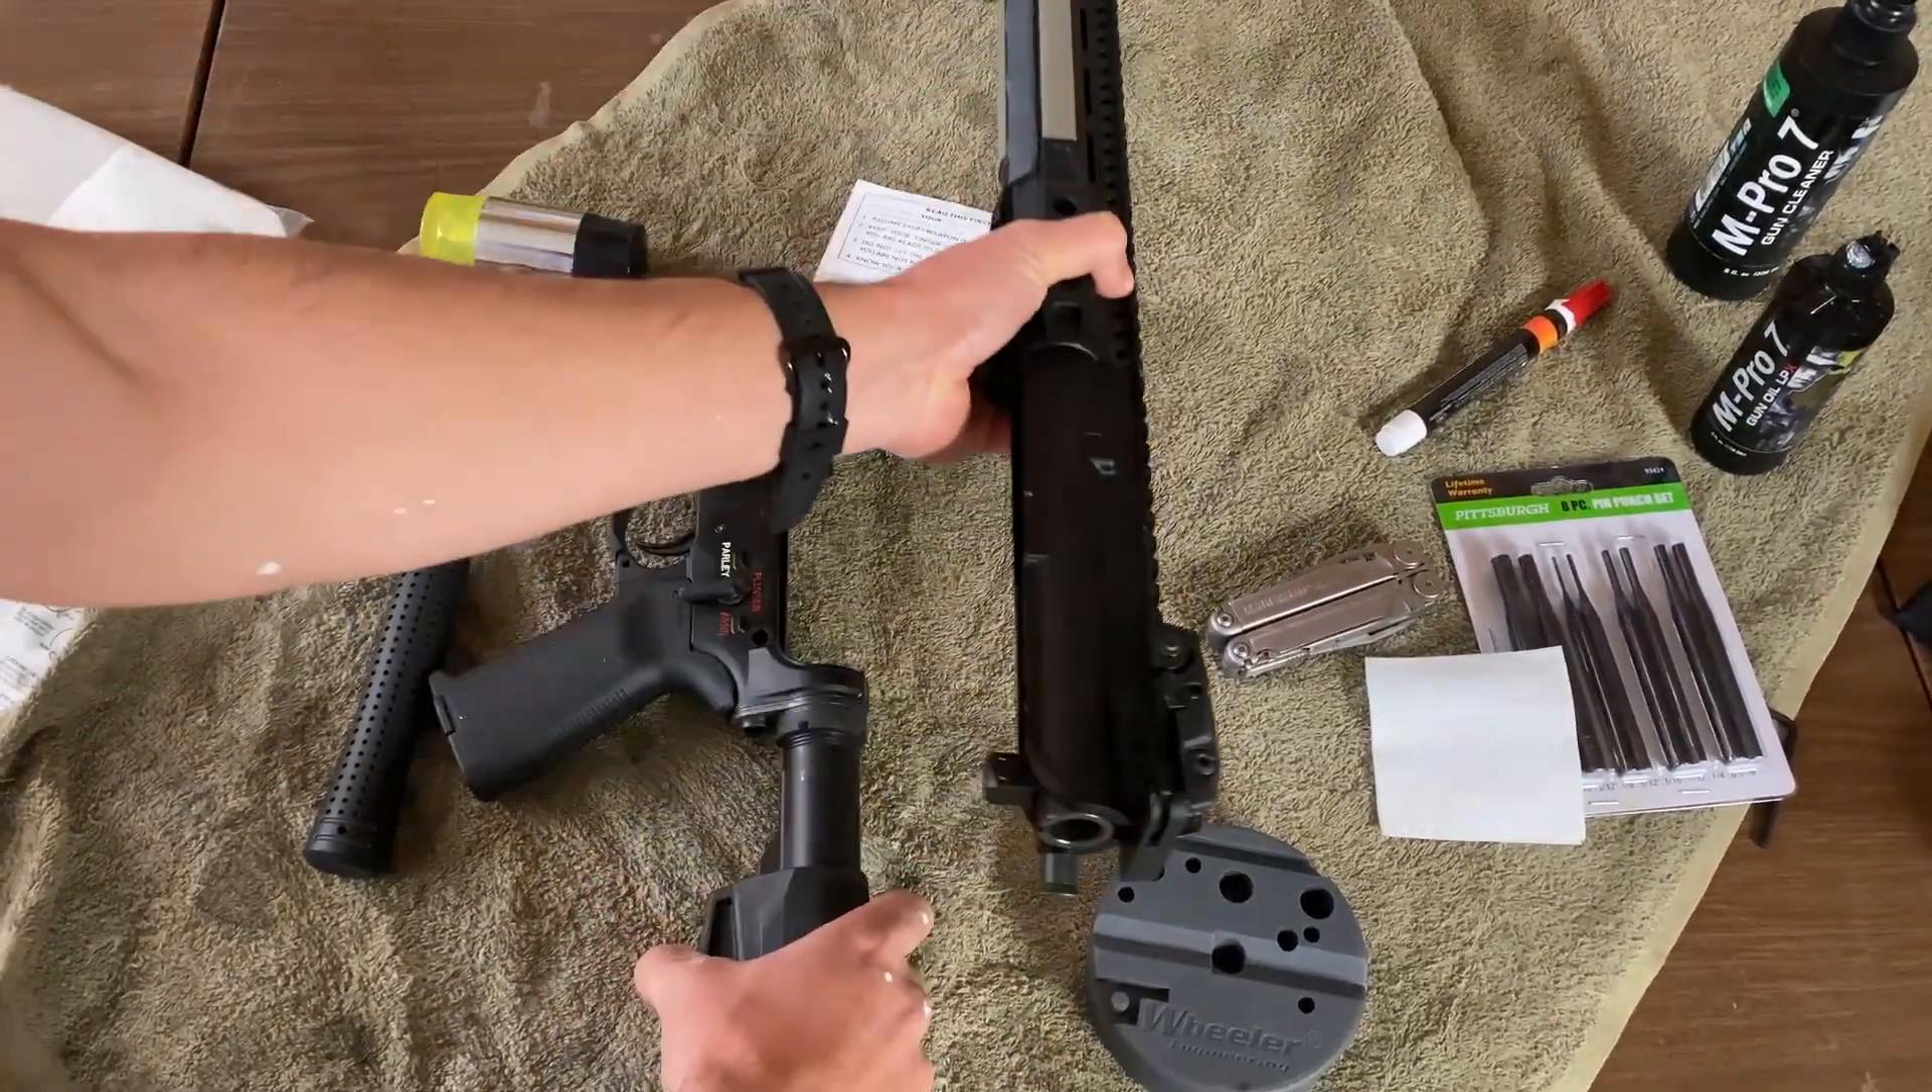Pretty straight forward, the upper and lower receivers are separated.